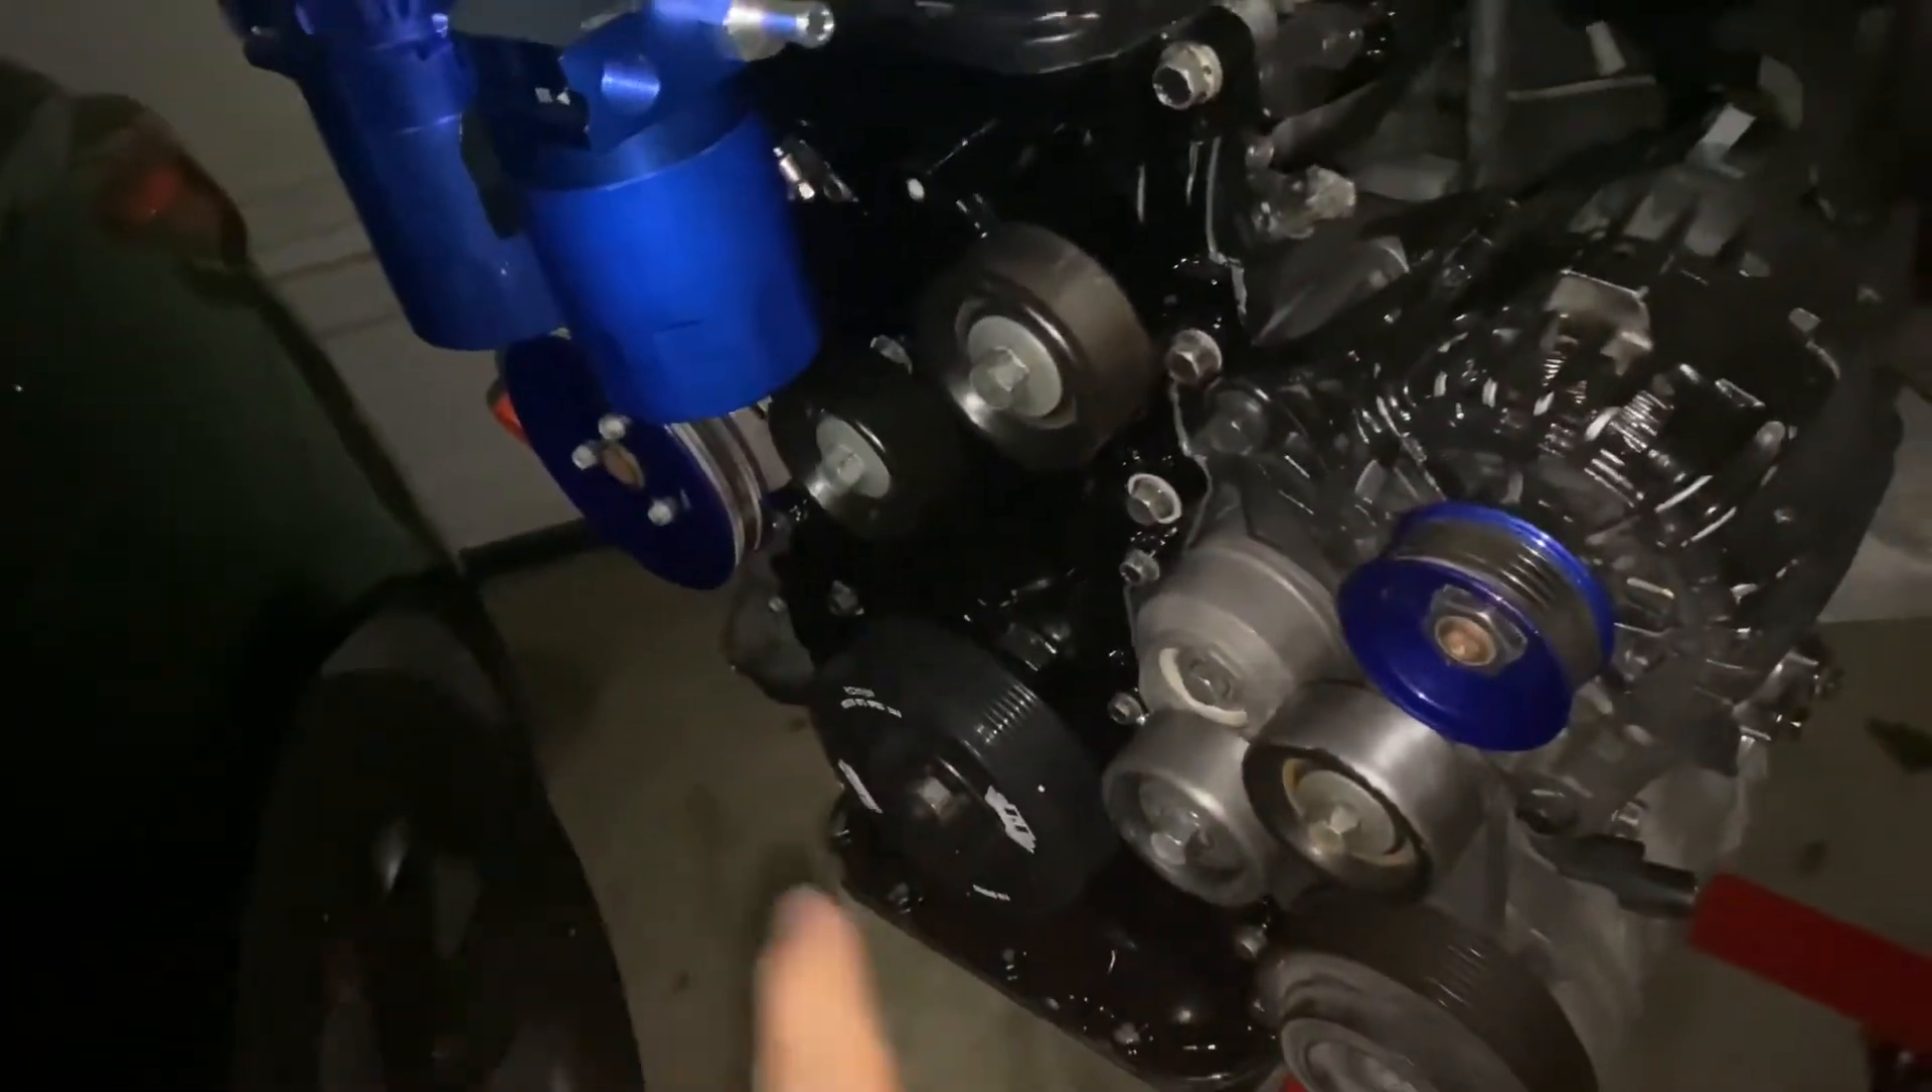The belt's not on i'll do that last.